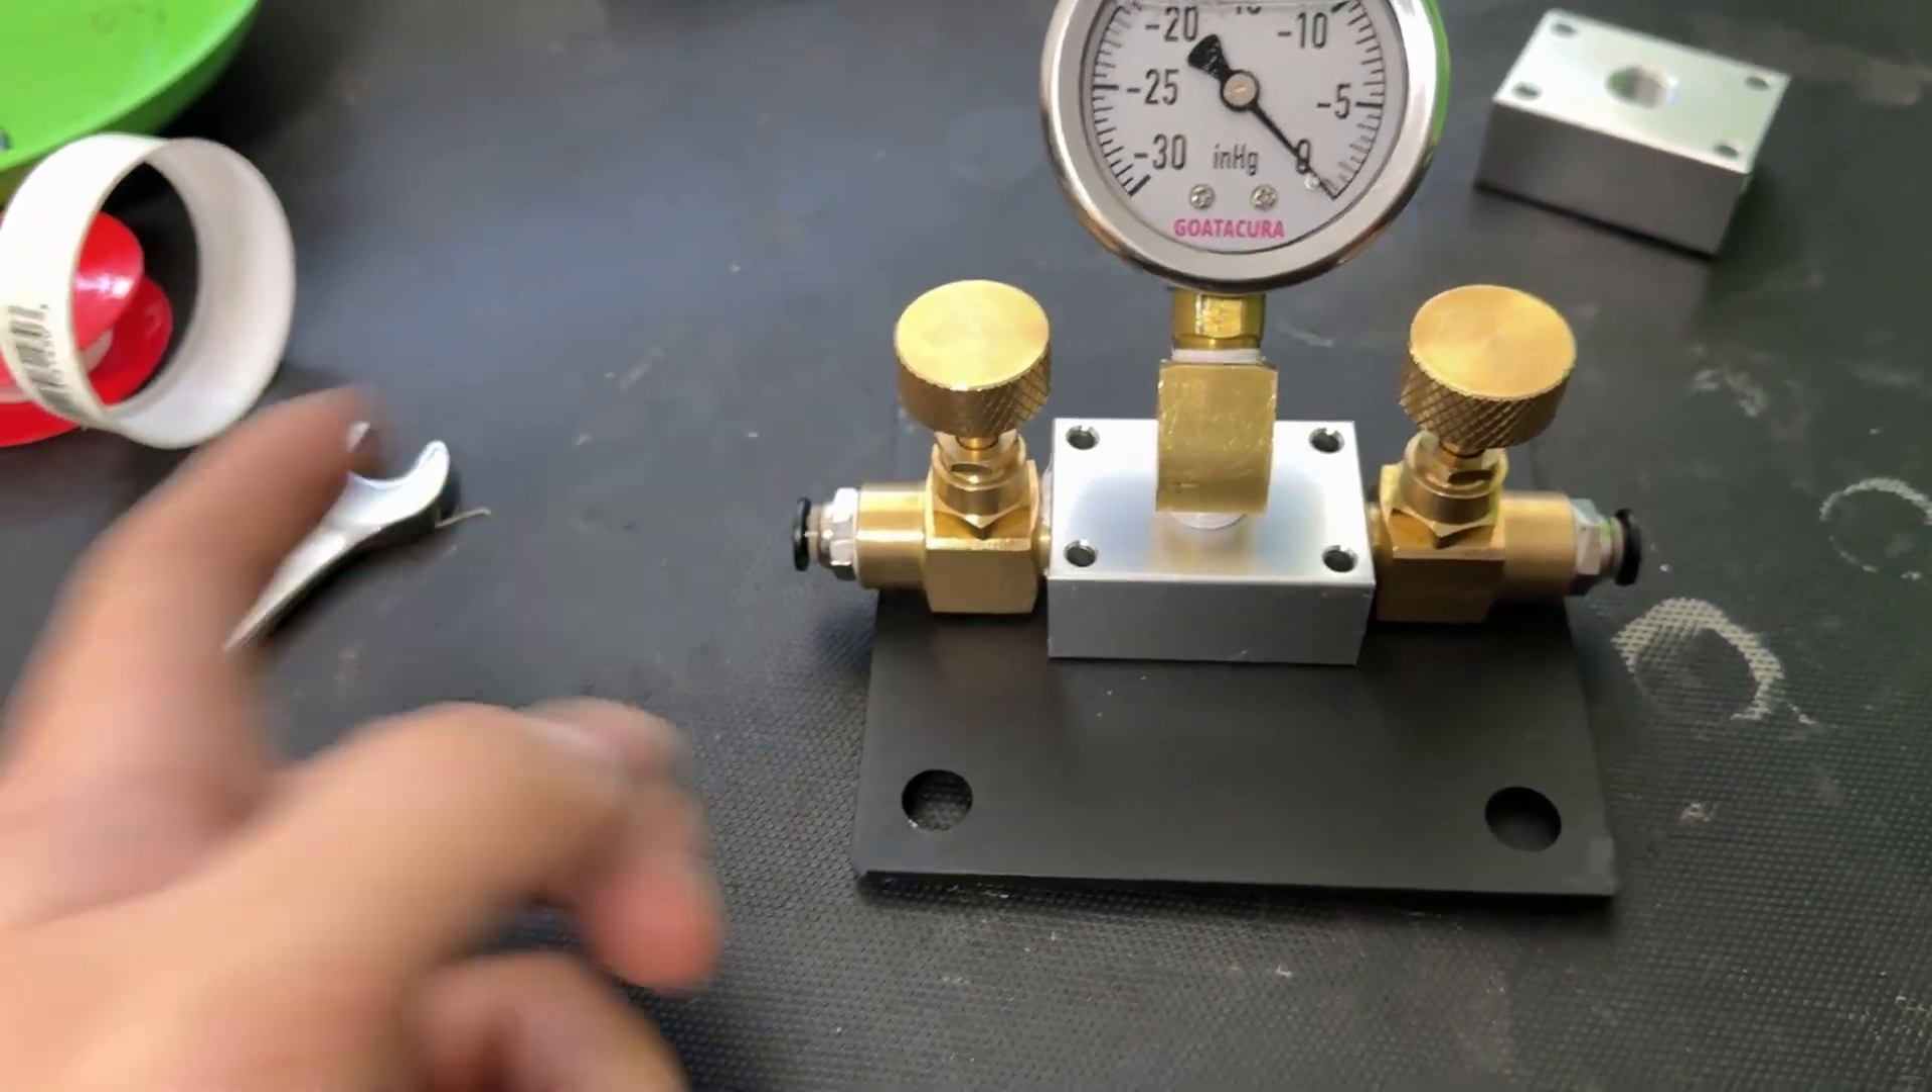I went ahead and put those fittings in off camera.